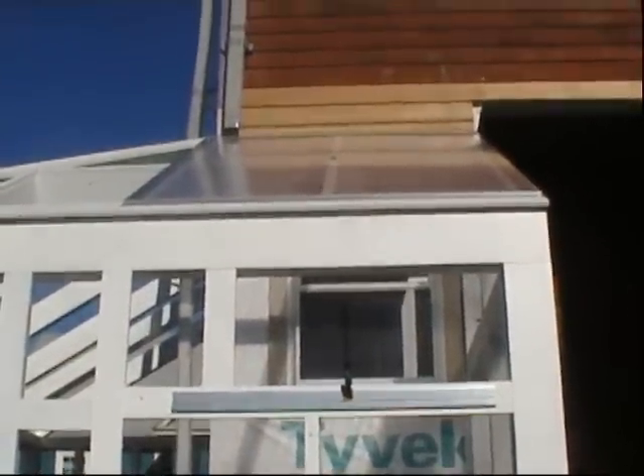I've started to install some of the polycarbonate panels.